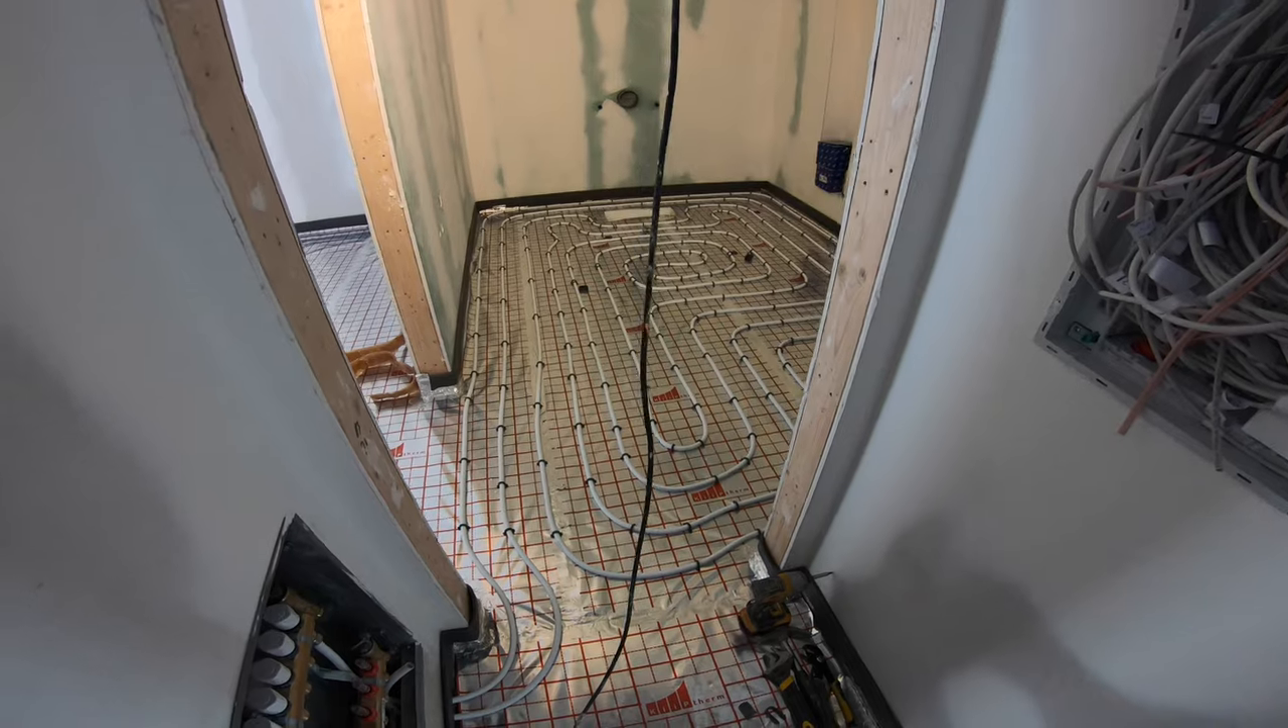And right here in this master bathroom i already started laying down some of the piping.